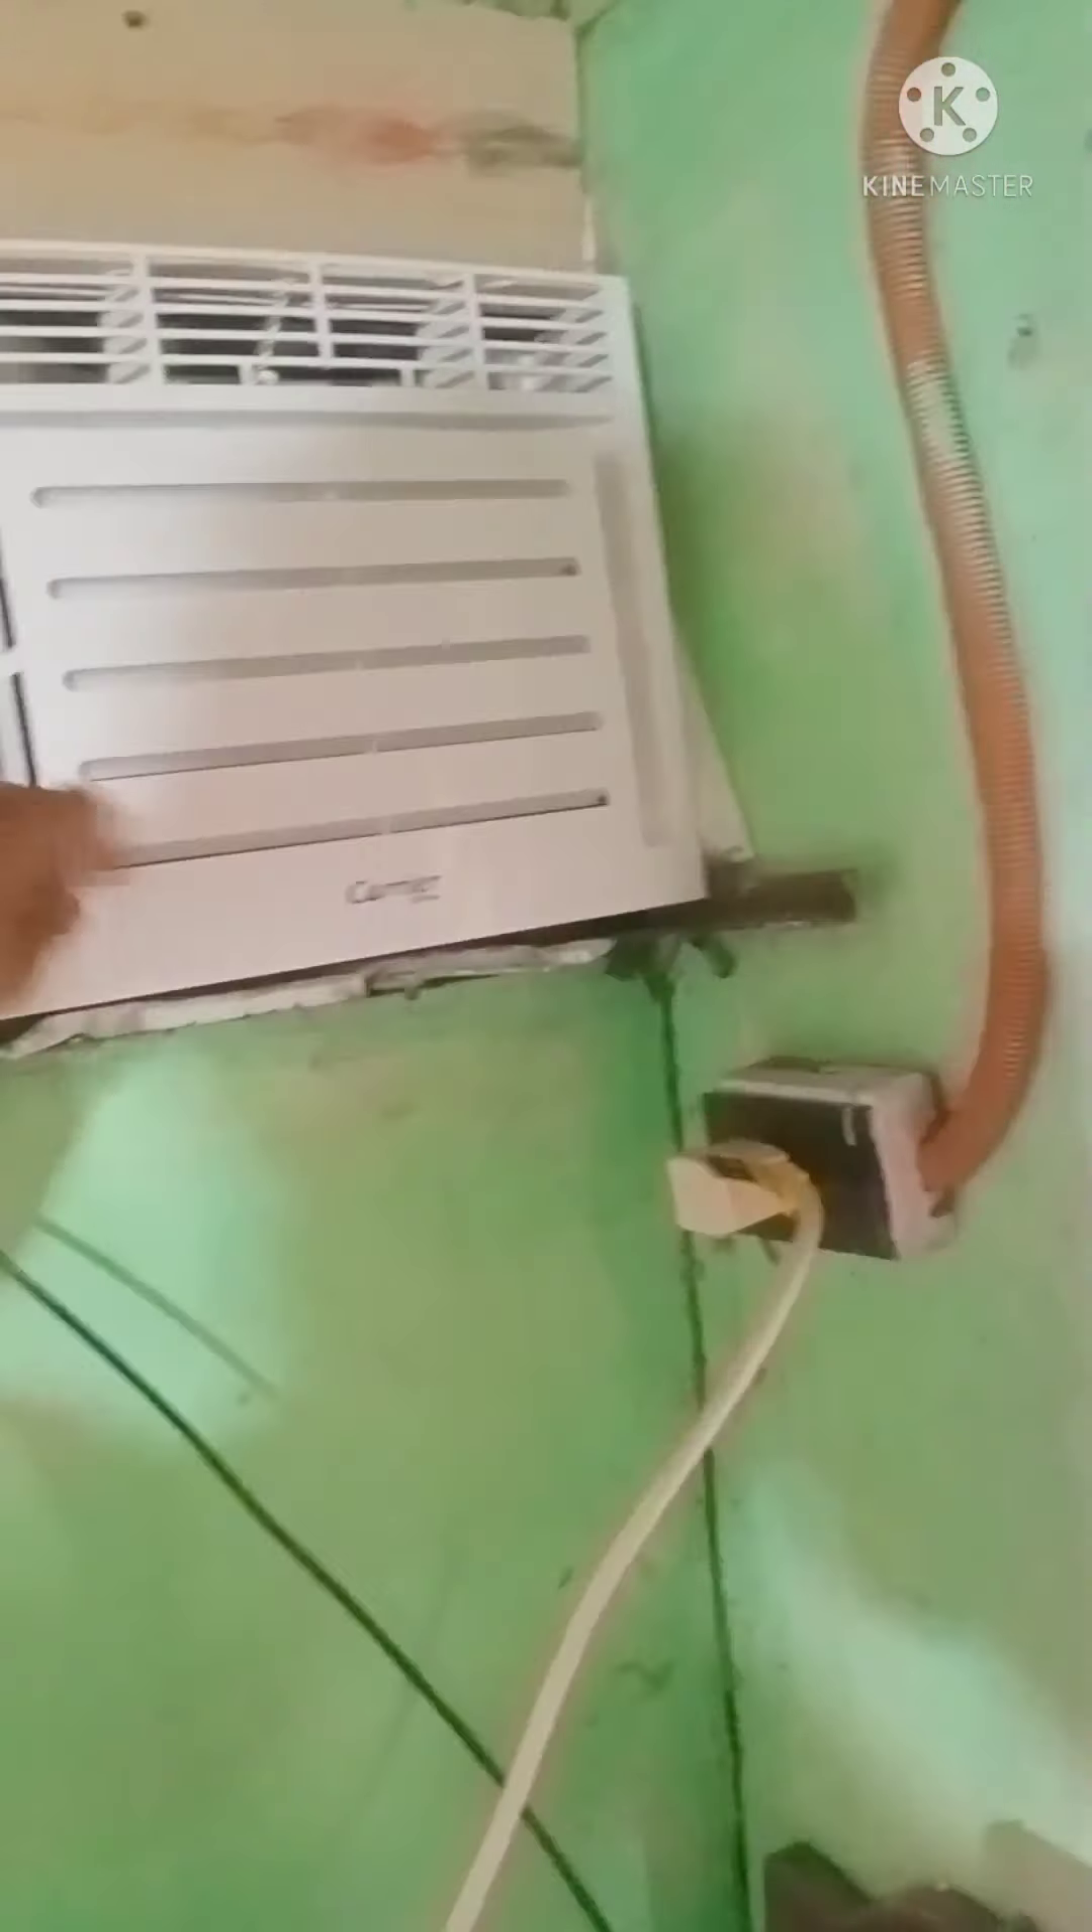Ayan guys nailagay na natin yung aircon.